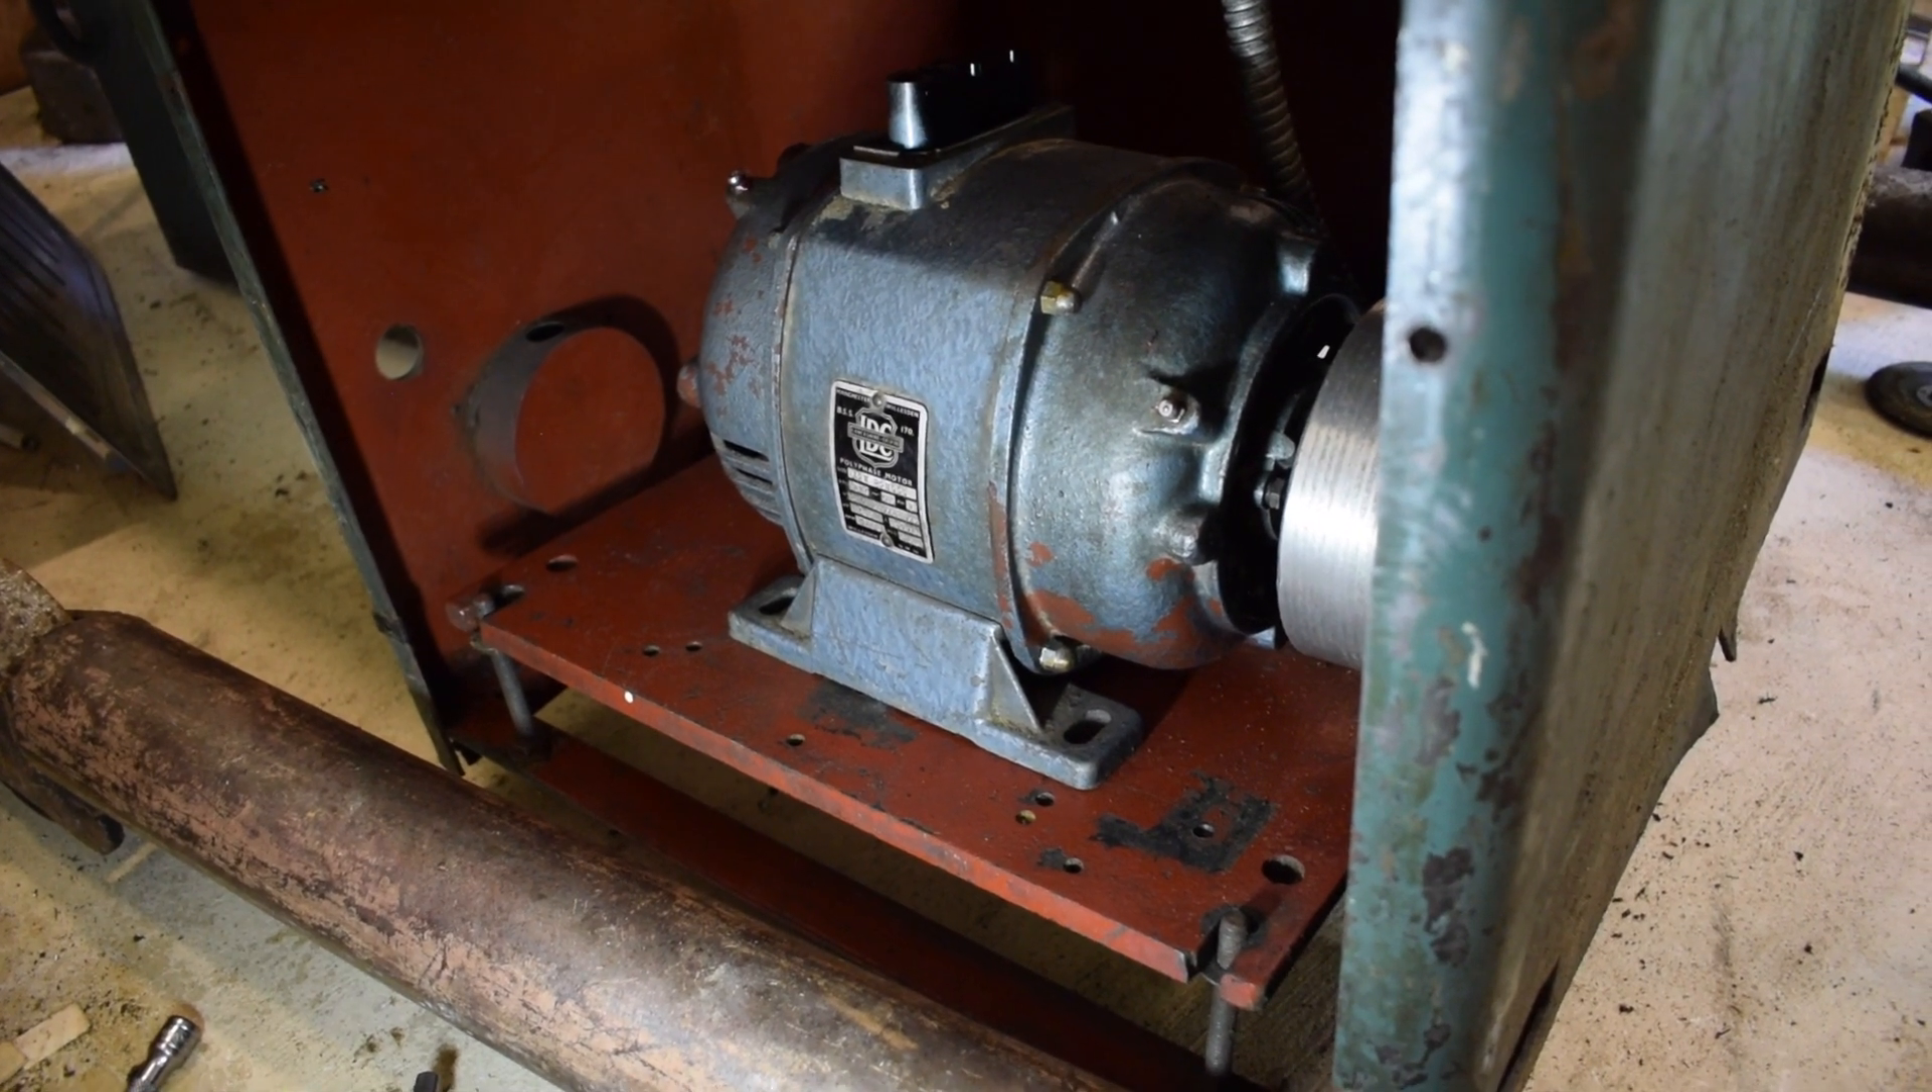That's the motor back in now or back on the plate now I just need to bolt it down.